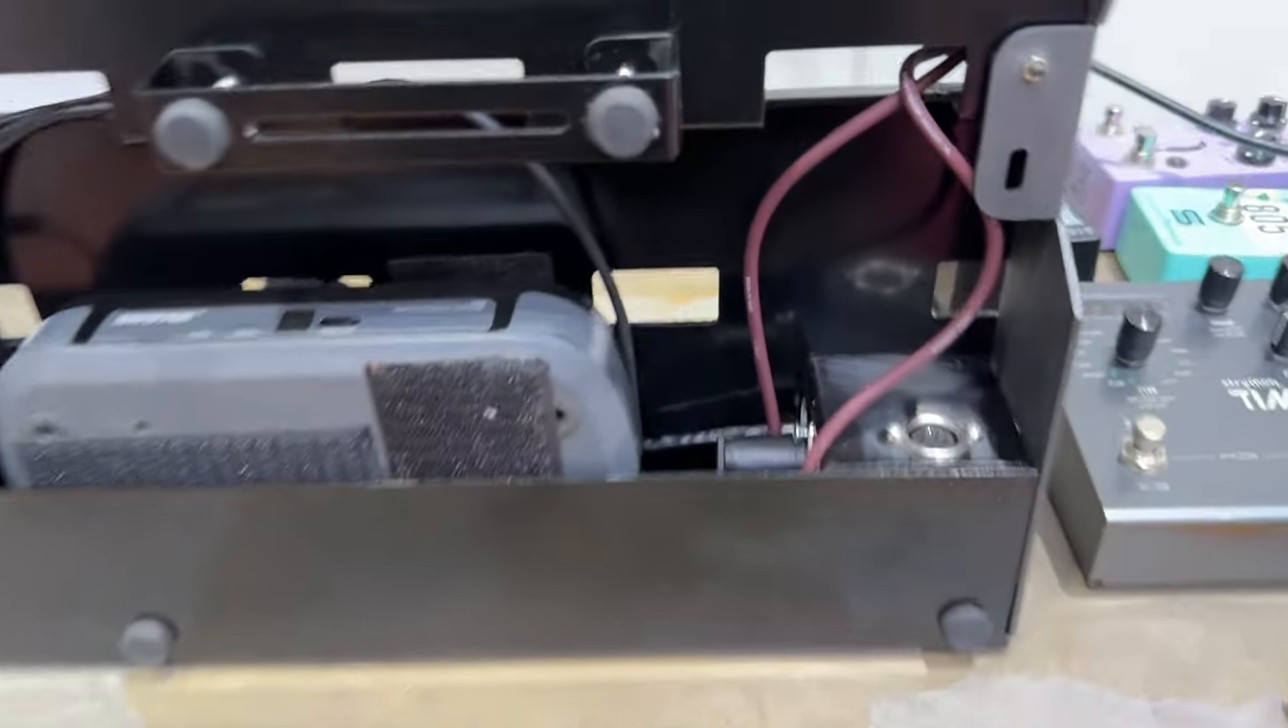También está puesto el inalámbrico, obviamente los cables no están agarrados todavía porque tengo que acomodar varias cosas más.